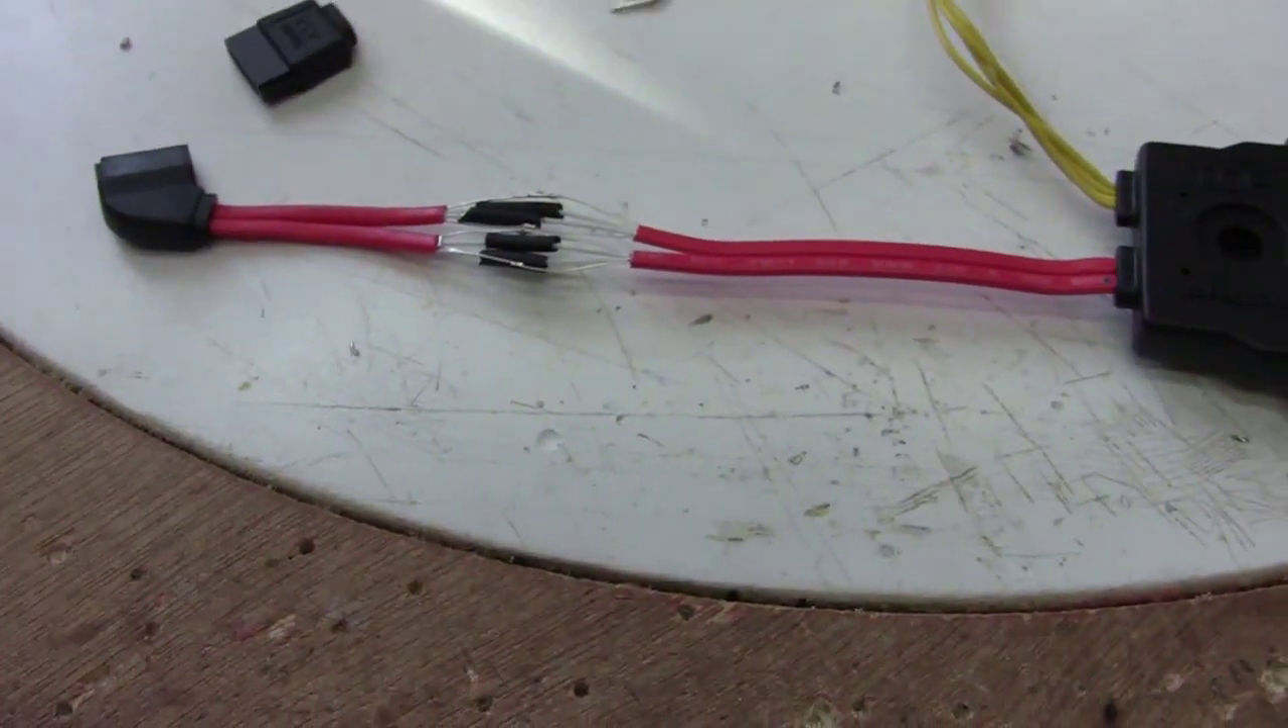The SATA connection is done.